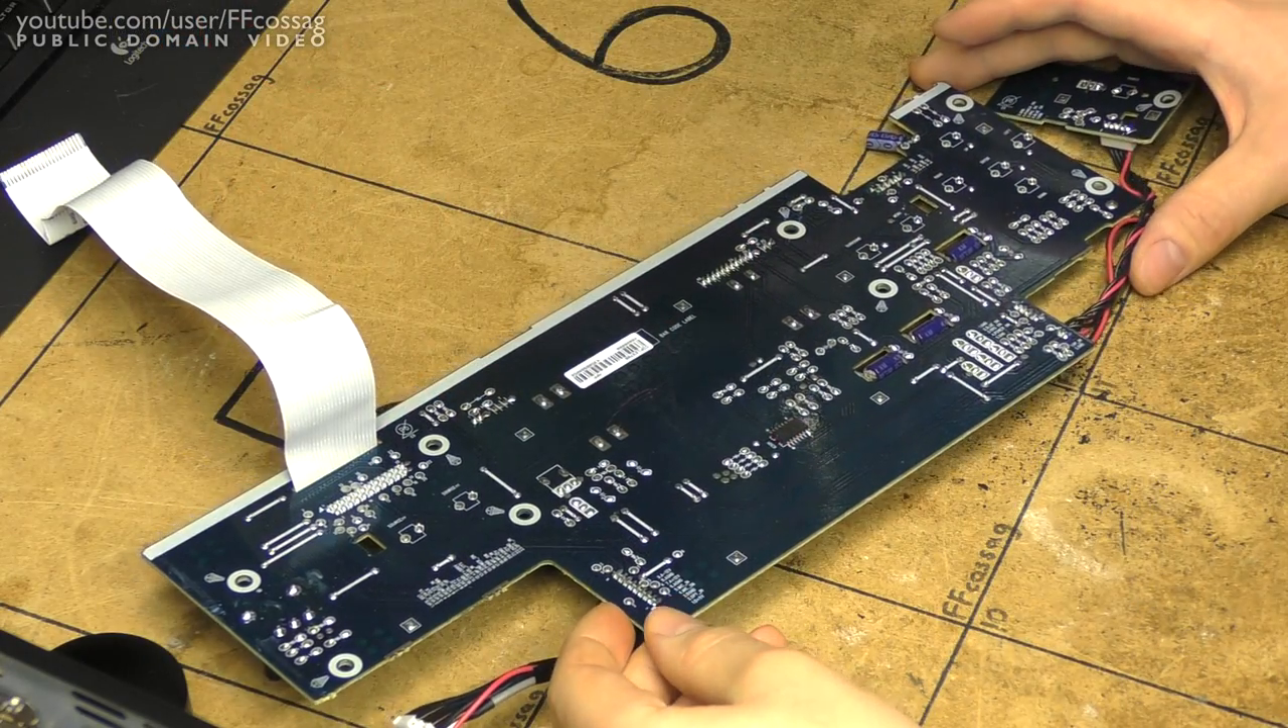All right I've now taken out the front panel board and sadly that is somewhat inconclusive because the other side of the board has no real components on it.